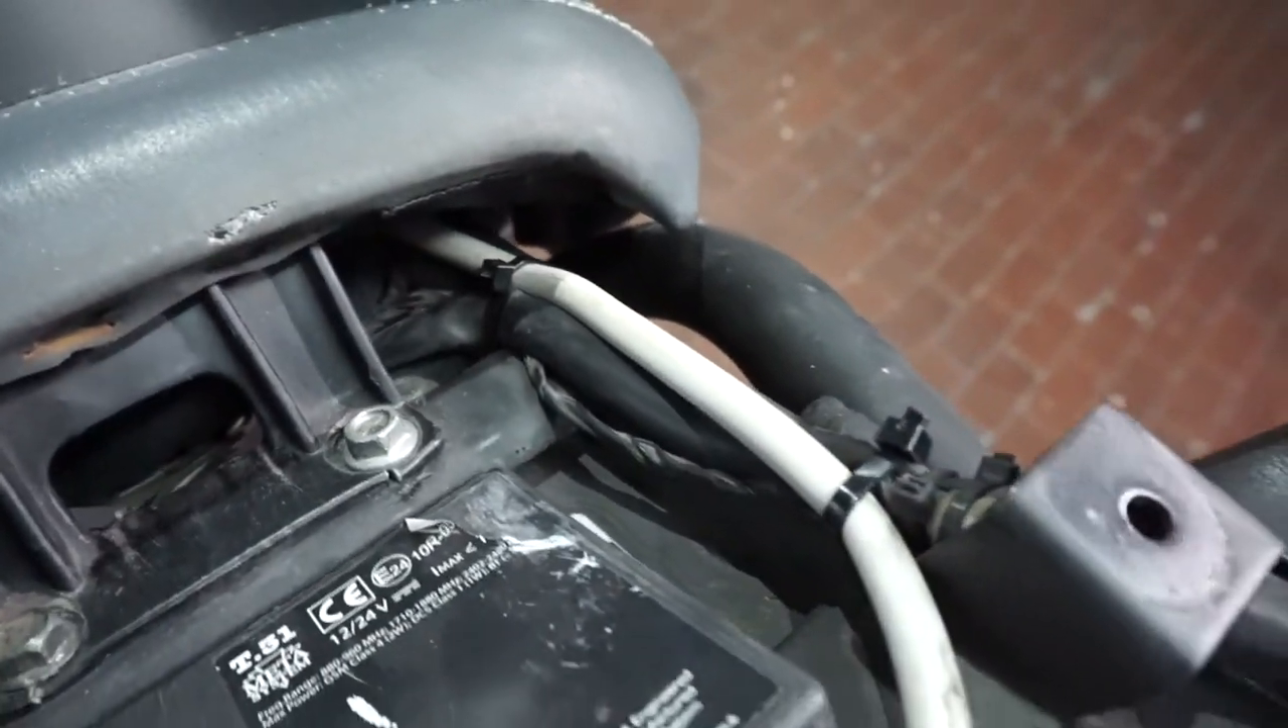Abbiamo fissato i cavi con le fascette lungo il telaio come stavano gli altri cavi.